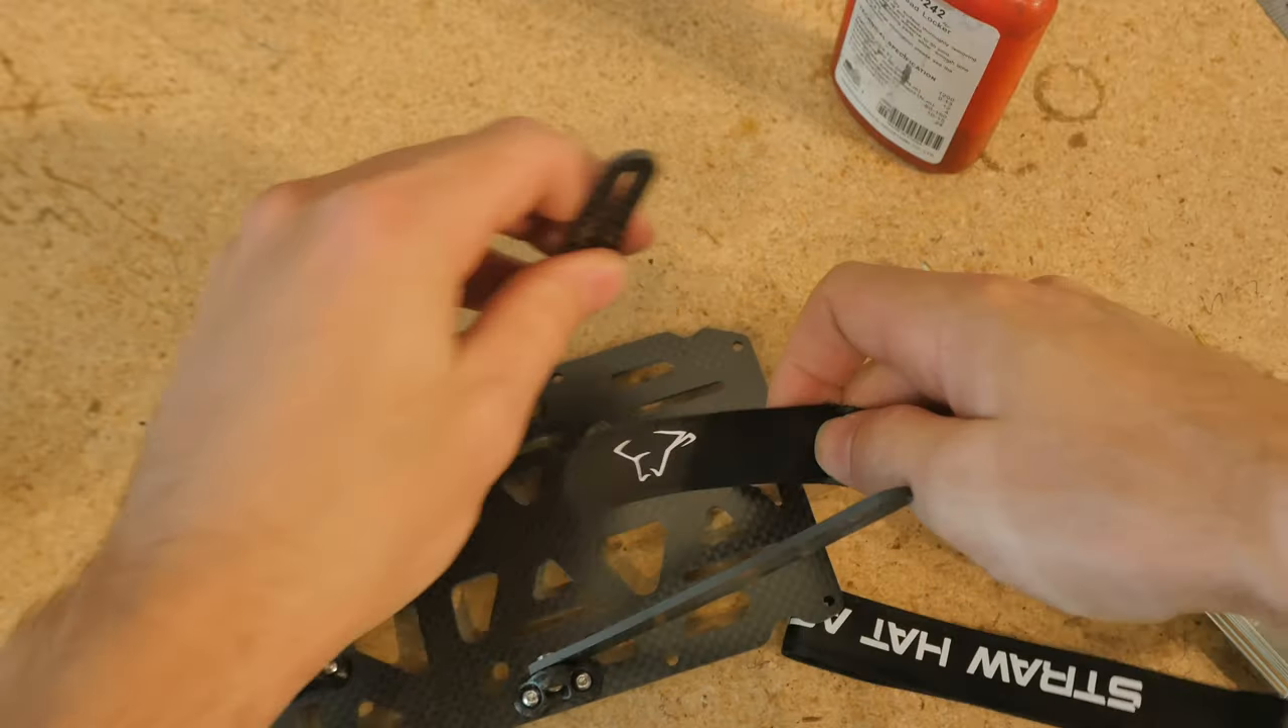Okay, almost done with the top plate. The next thing we have to do is install the battery straps.